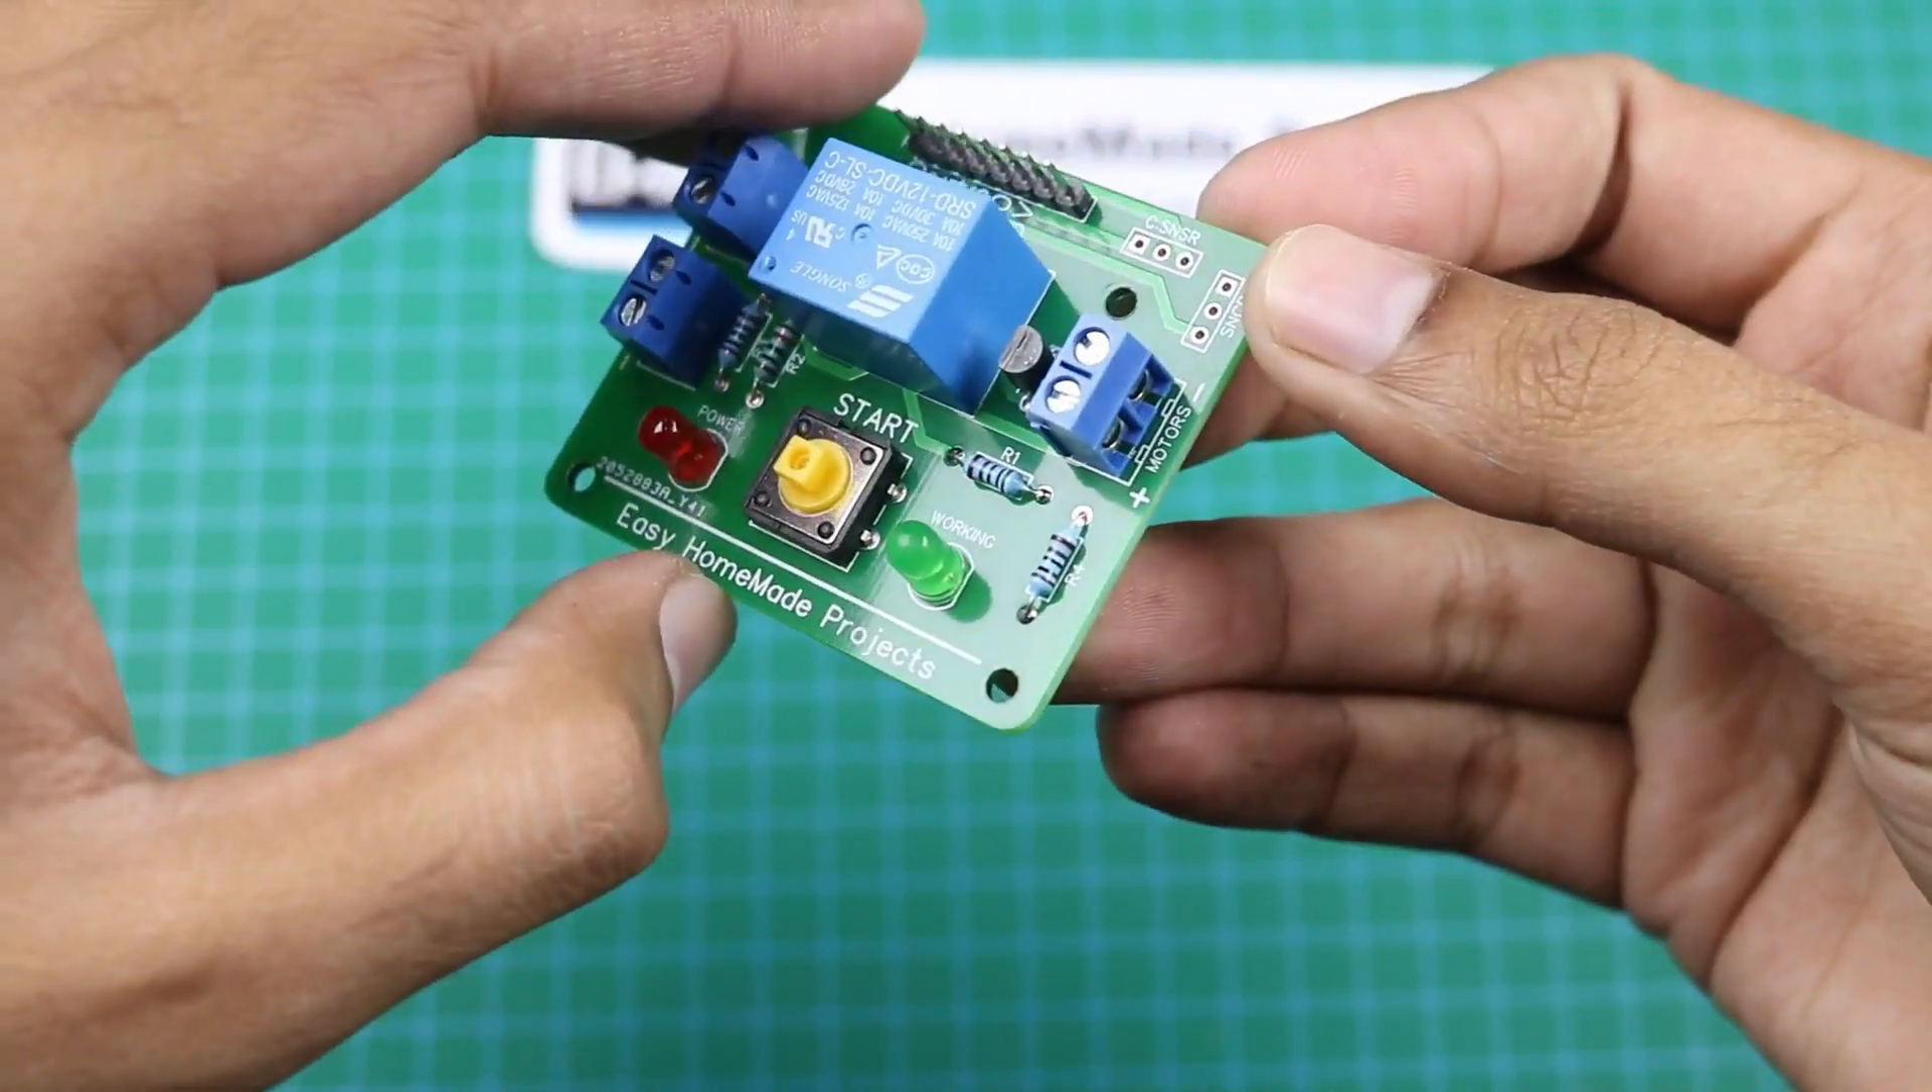So guys, our control board circuit is now complete.